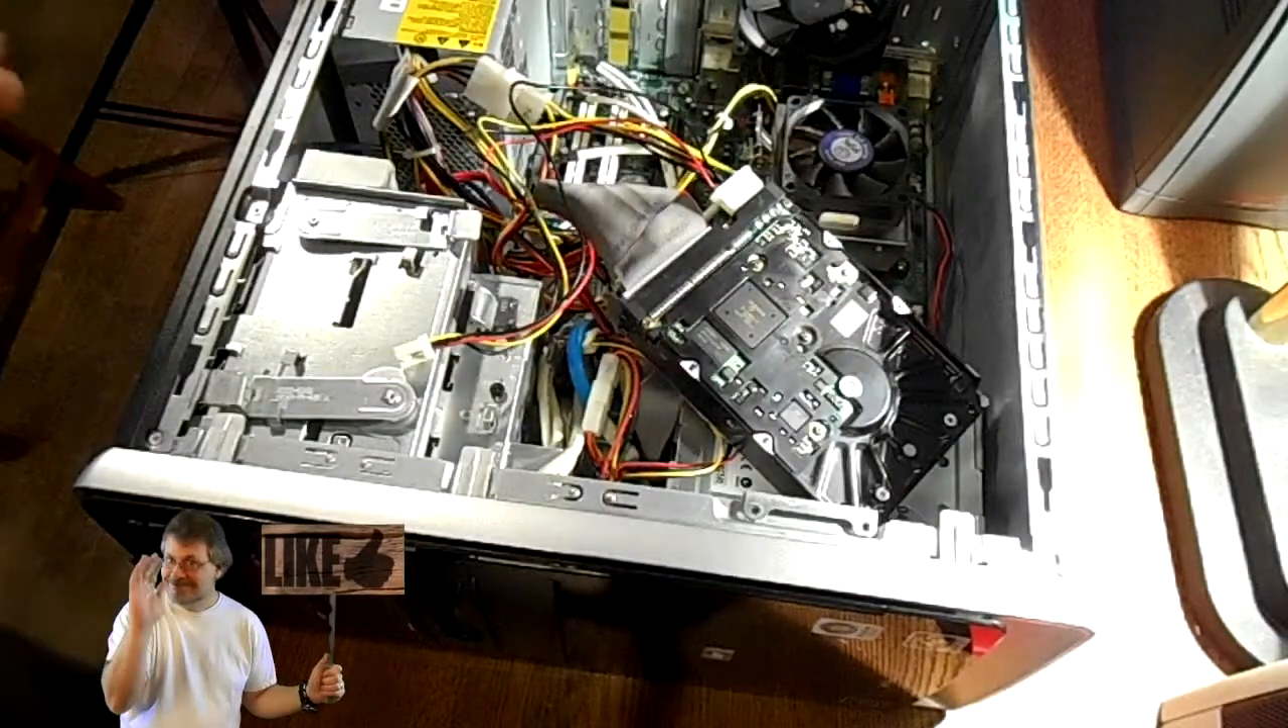It's not pretty but I have the hard drive in there temporarily.